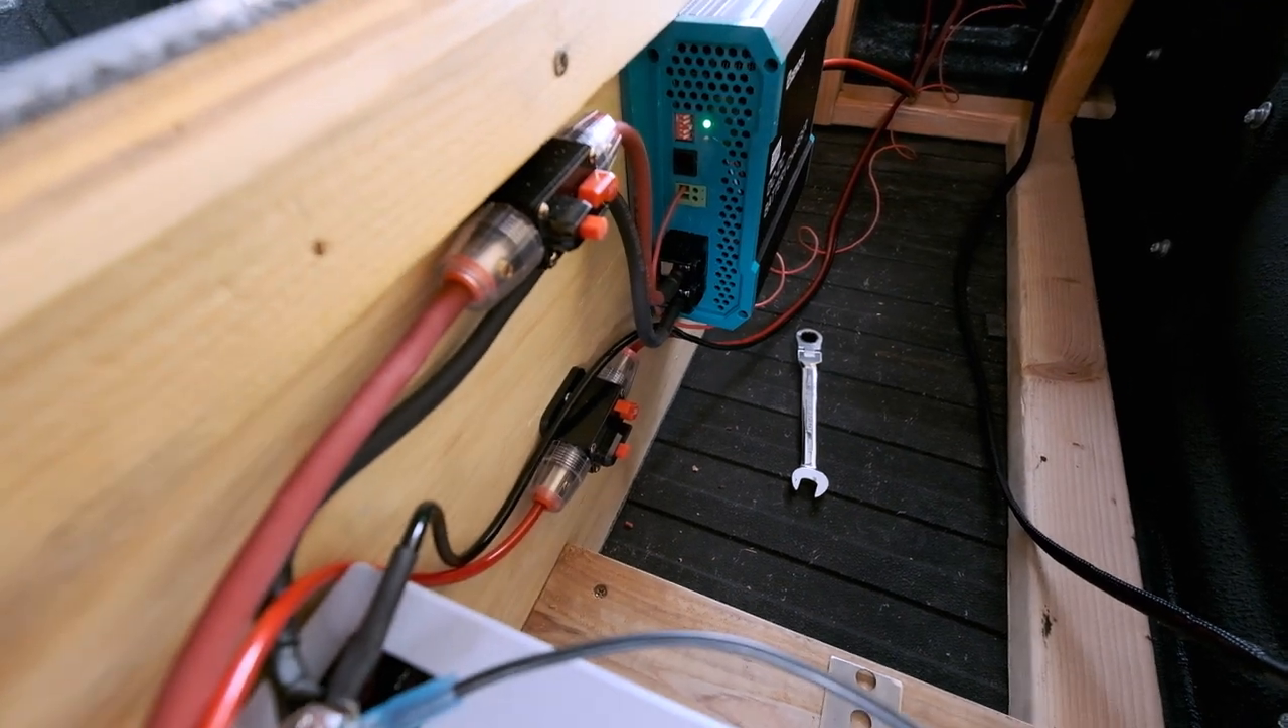You can see I added the second fuse down here for that back panel for my fridge.